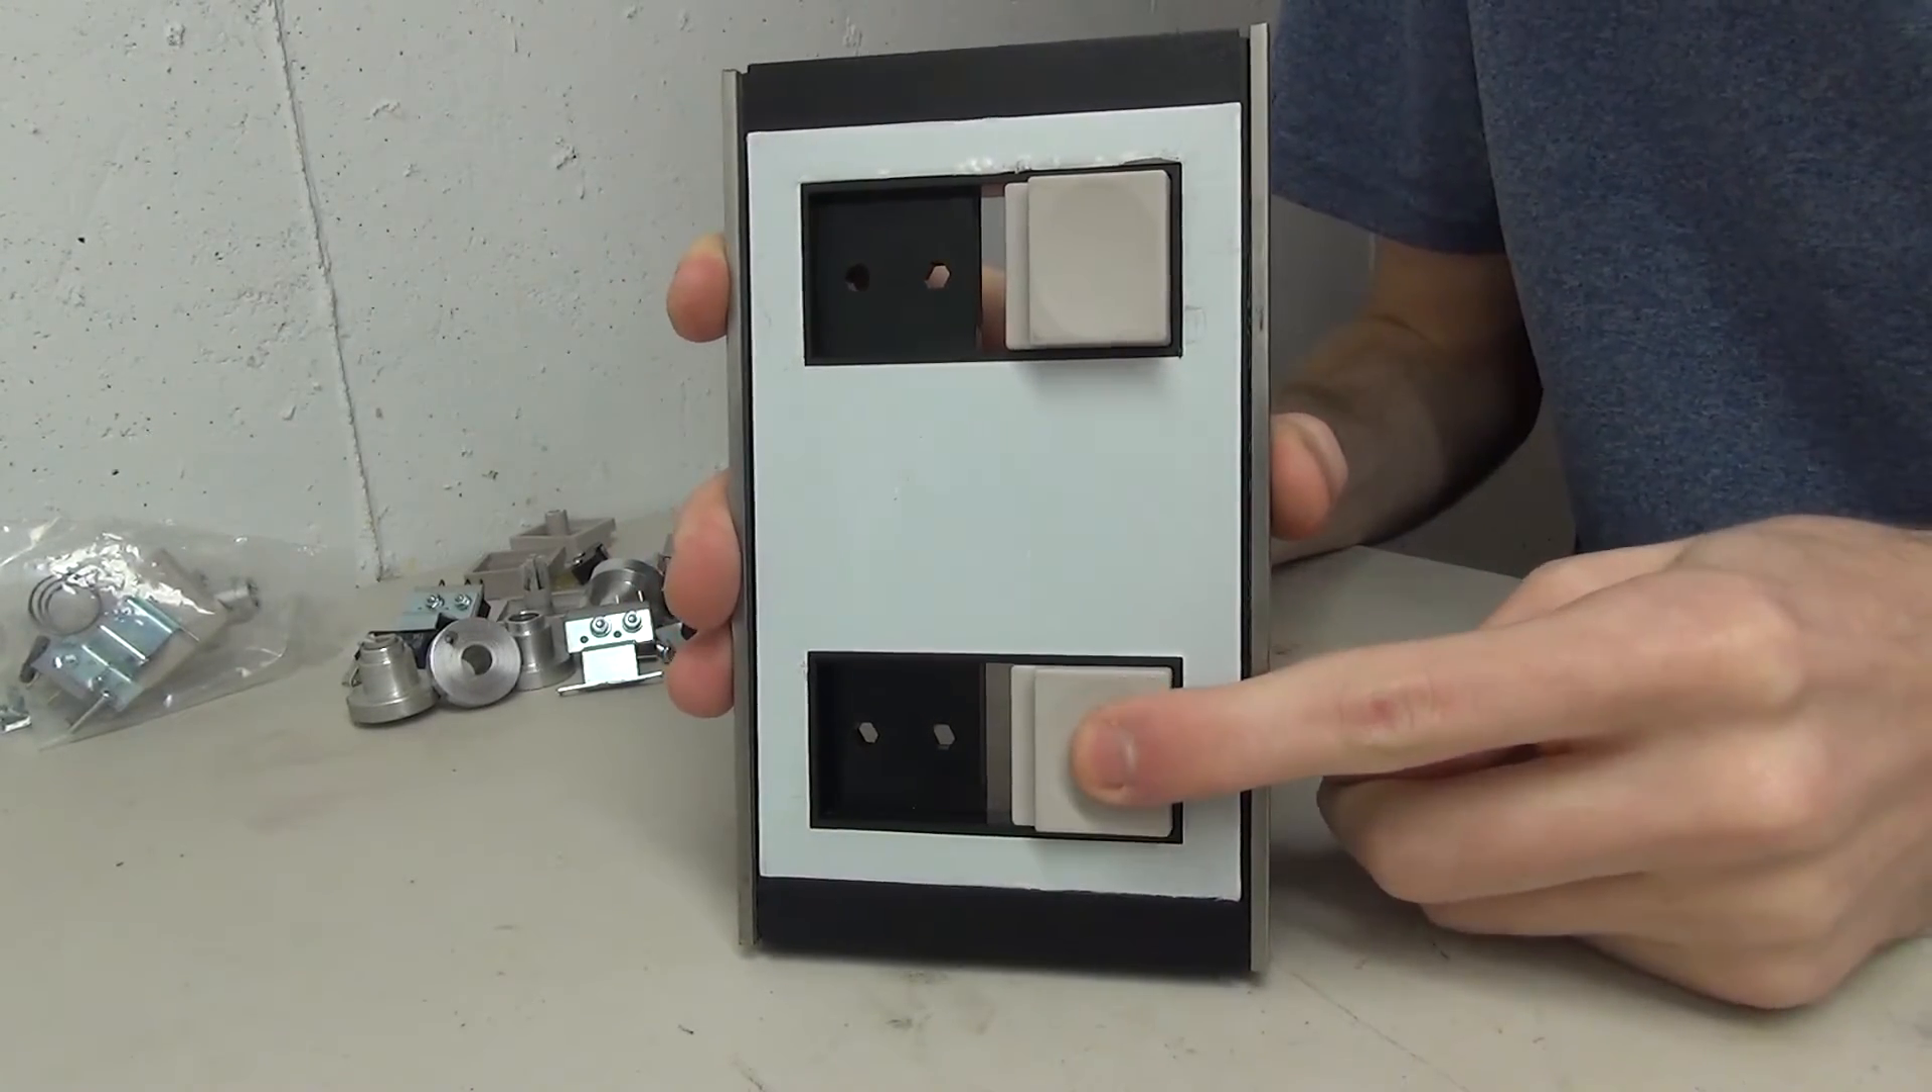We have the two buttons installed and they press nicely.